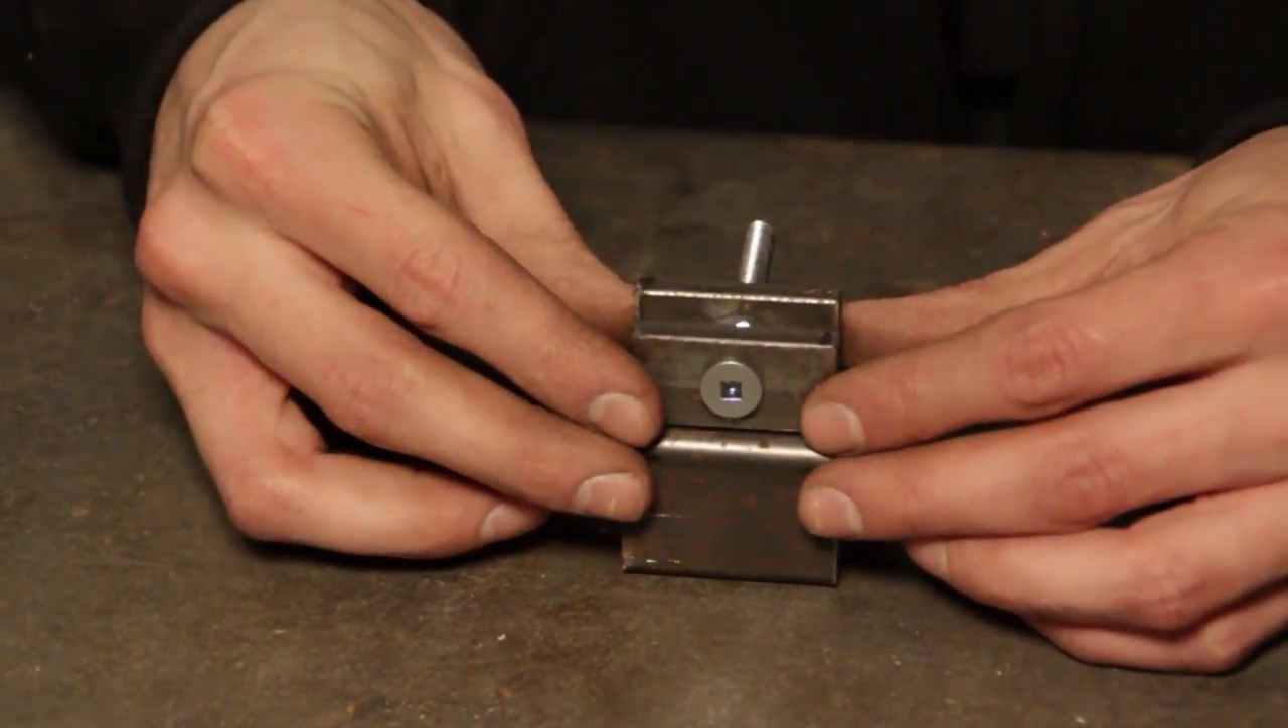So I've clamped the two pieces of steel using a bolt, and now I'm going to weld it onto our piece which will fit onto the leg brace.